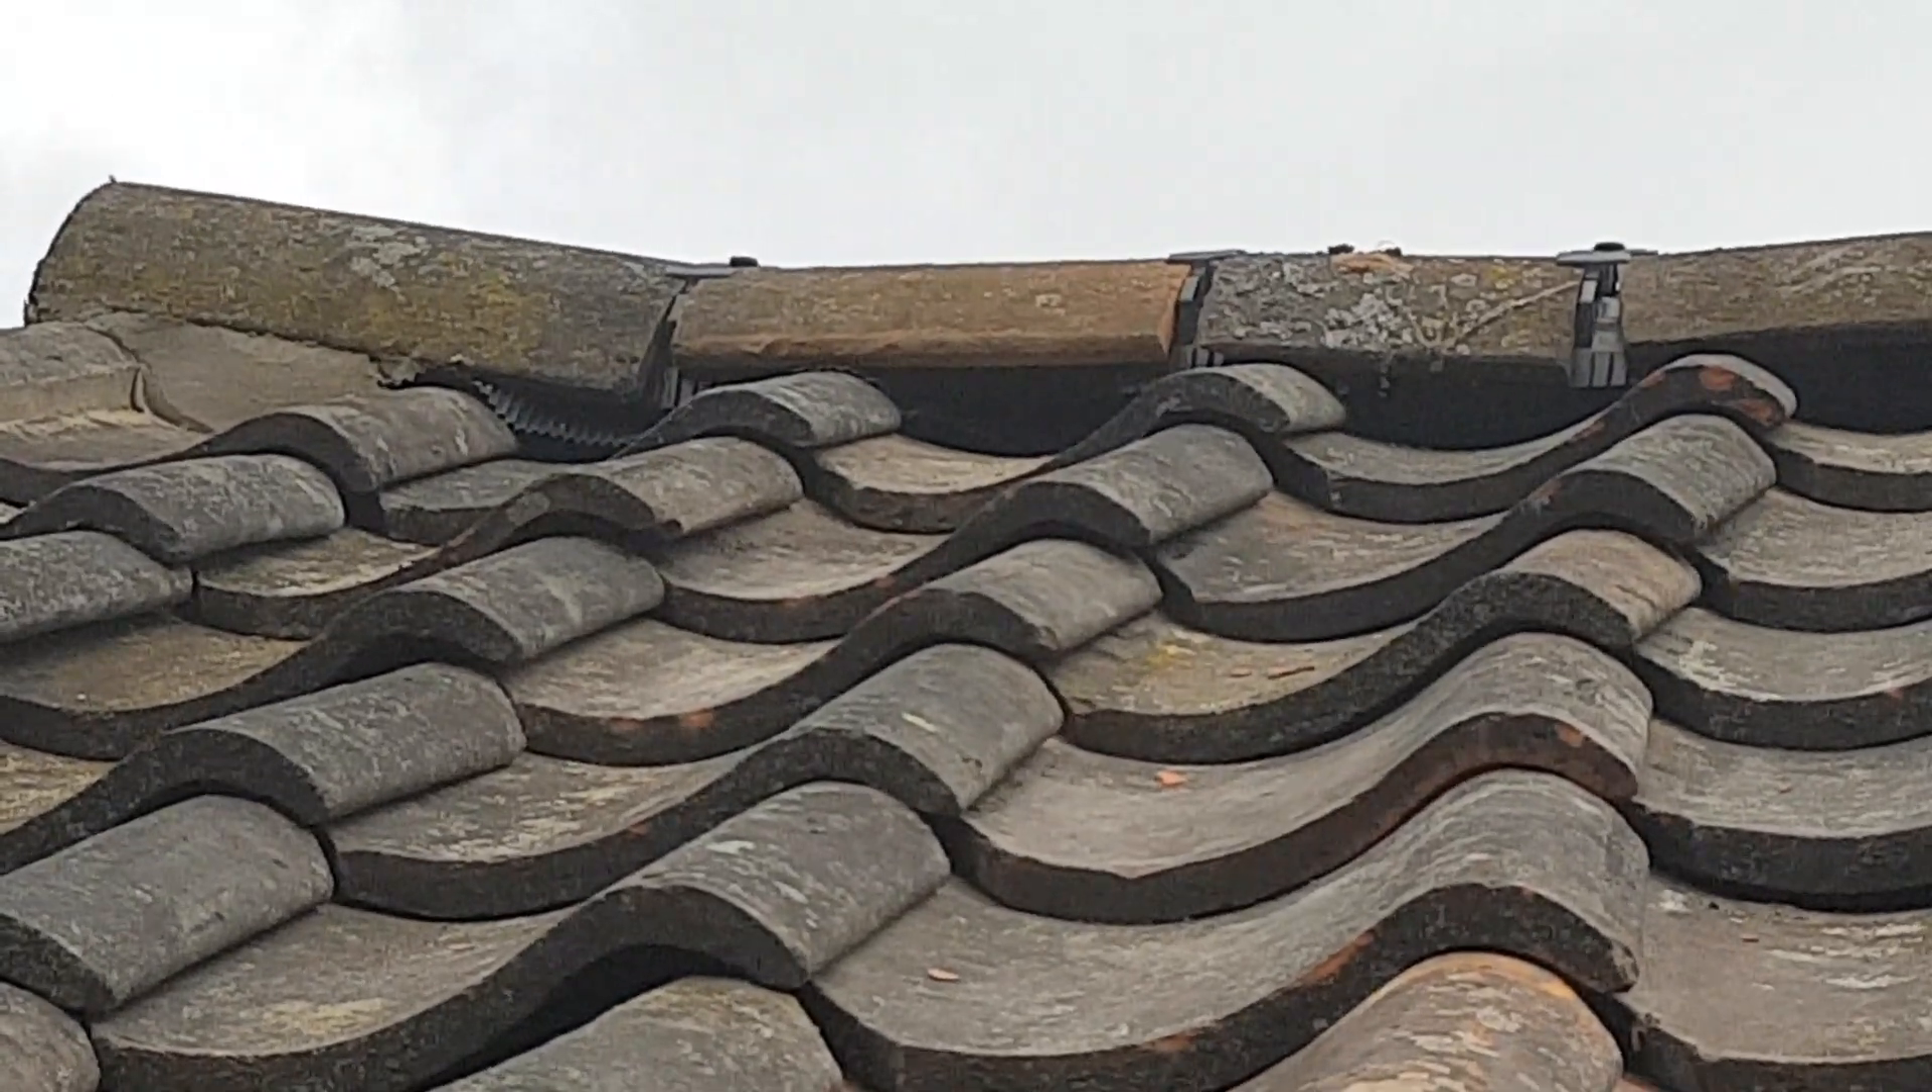Right, as you can see, there's big gaps under all the tiles. Certainly none of them are married up.